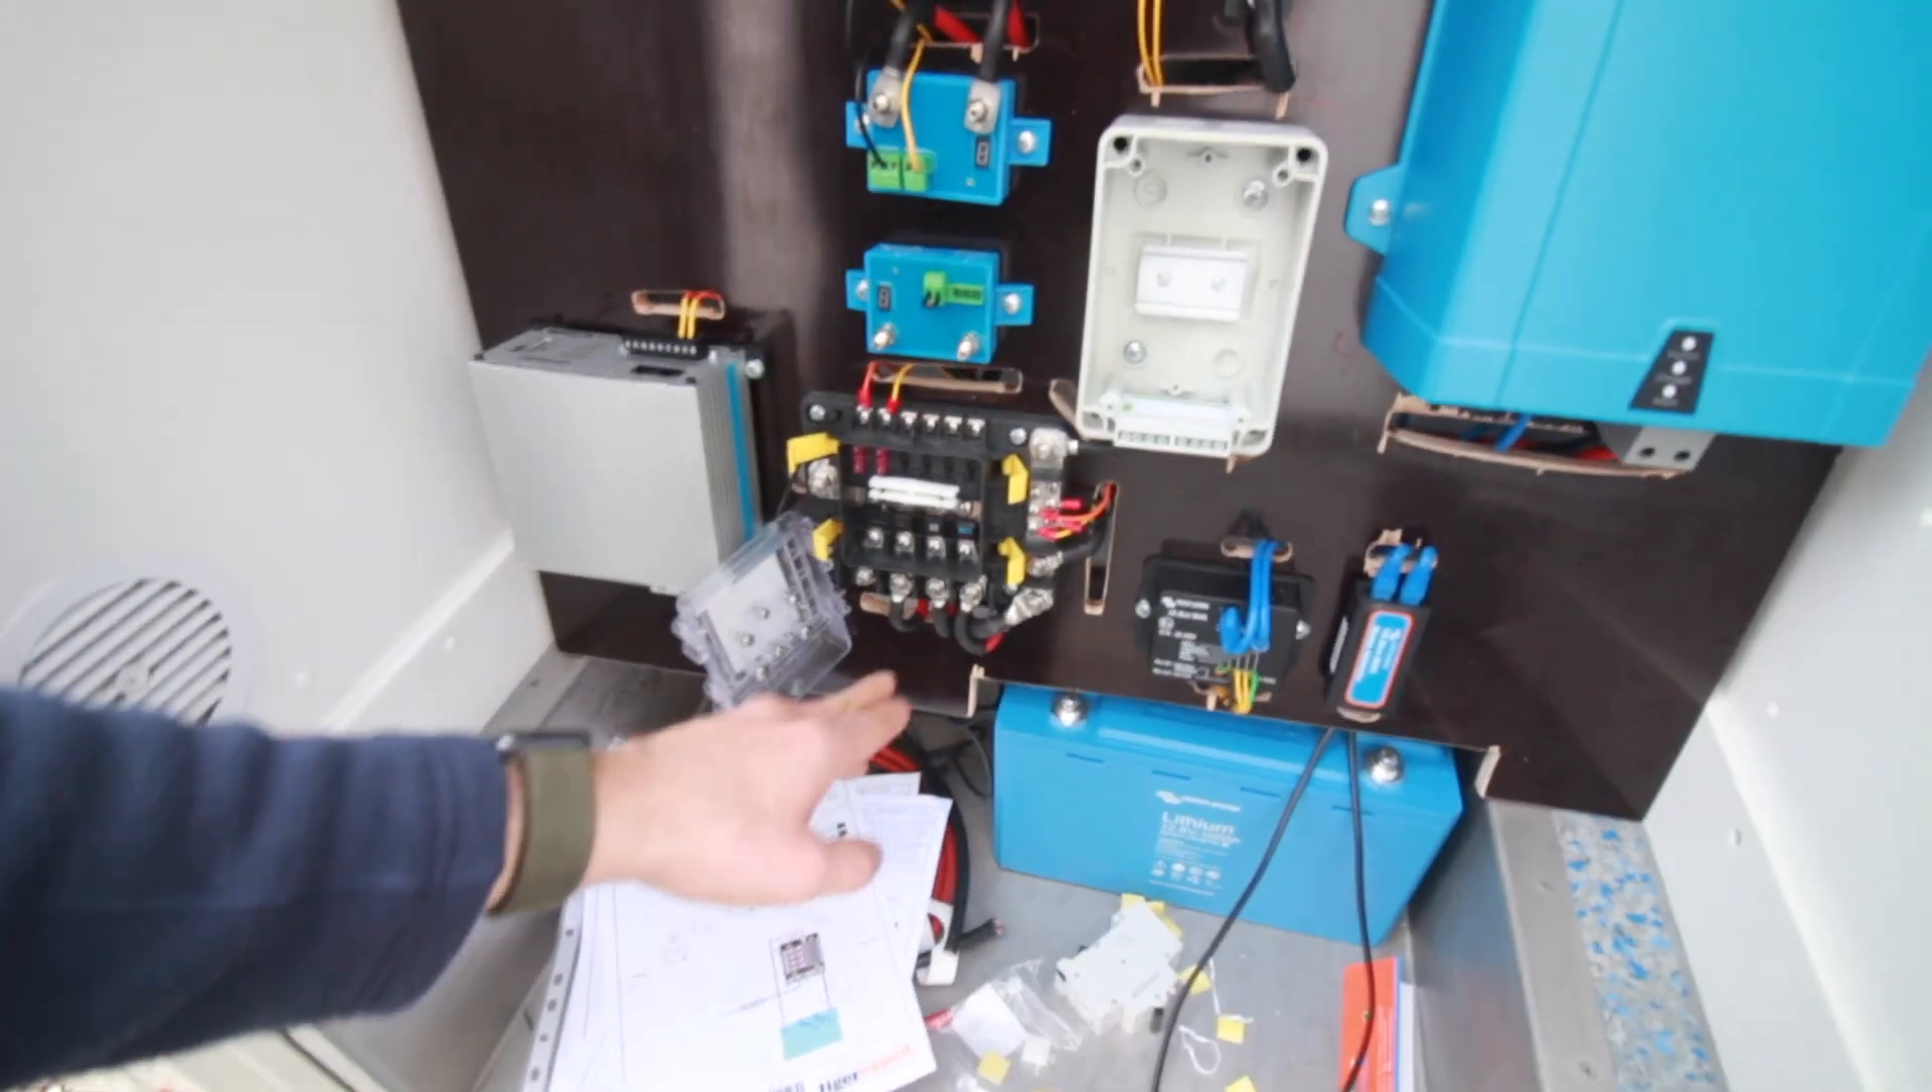Das Plus von der Batterie fehlt noch, das geht hier in die zentrale Plus Schiene.